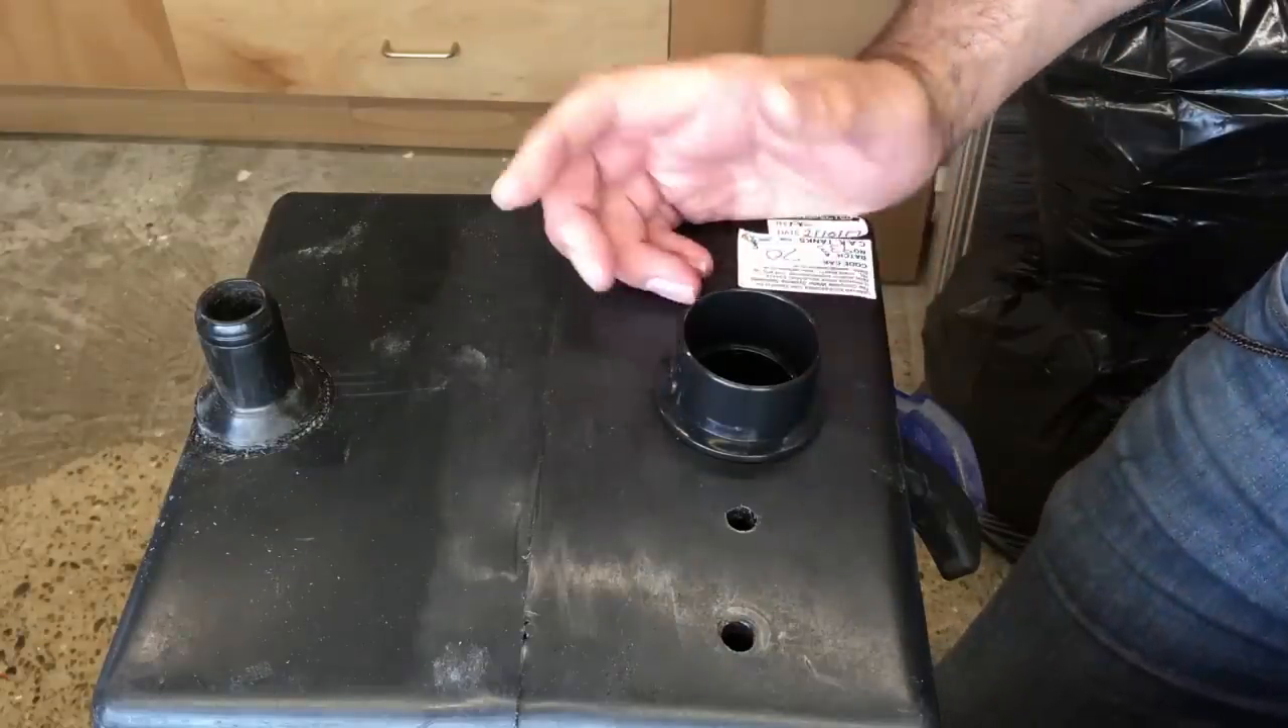There we go we've got a solvent weld inch and a half connection.